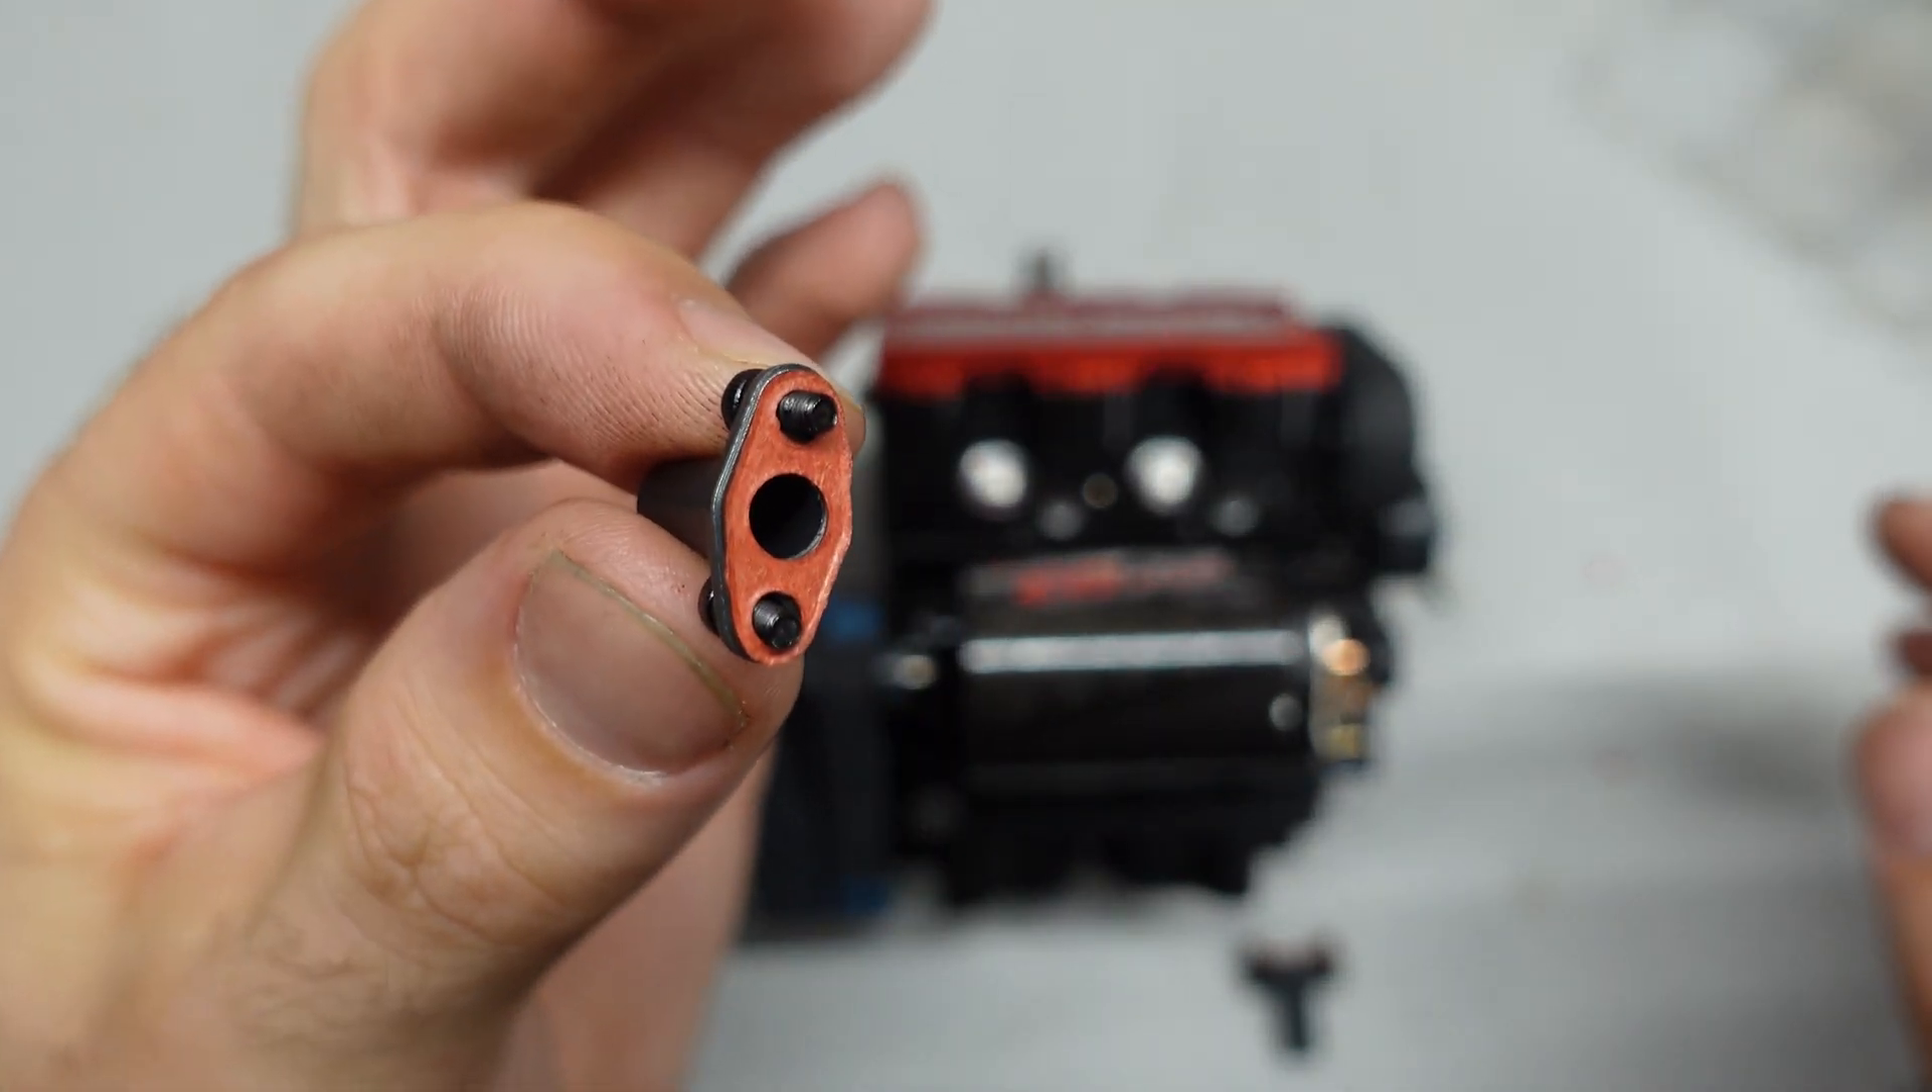I've already got the bolts and the gaskets in place as you can see.